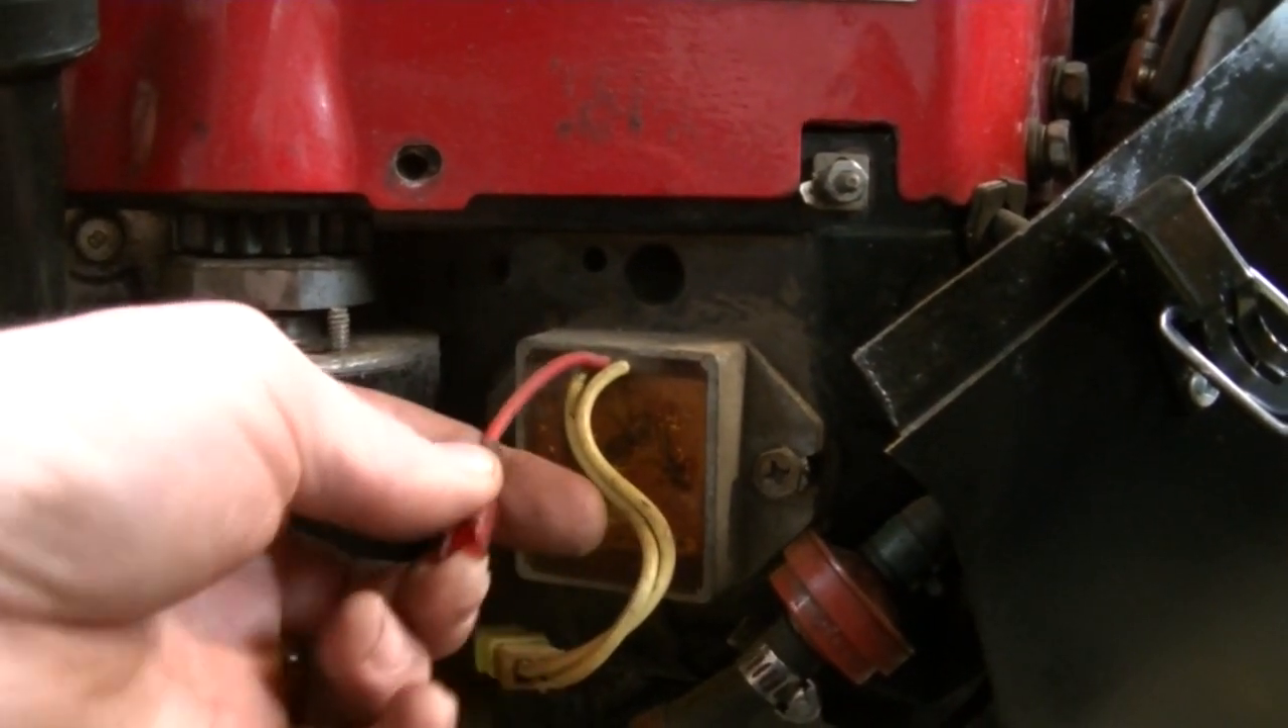This is the regulator rectifier, and of course normally this would have been connected to the factory wiring harness already, but since I swapped engines on this, I haven't done that yet.